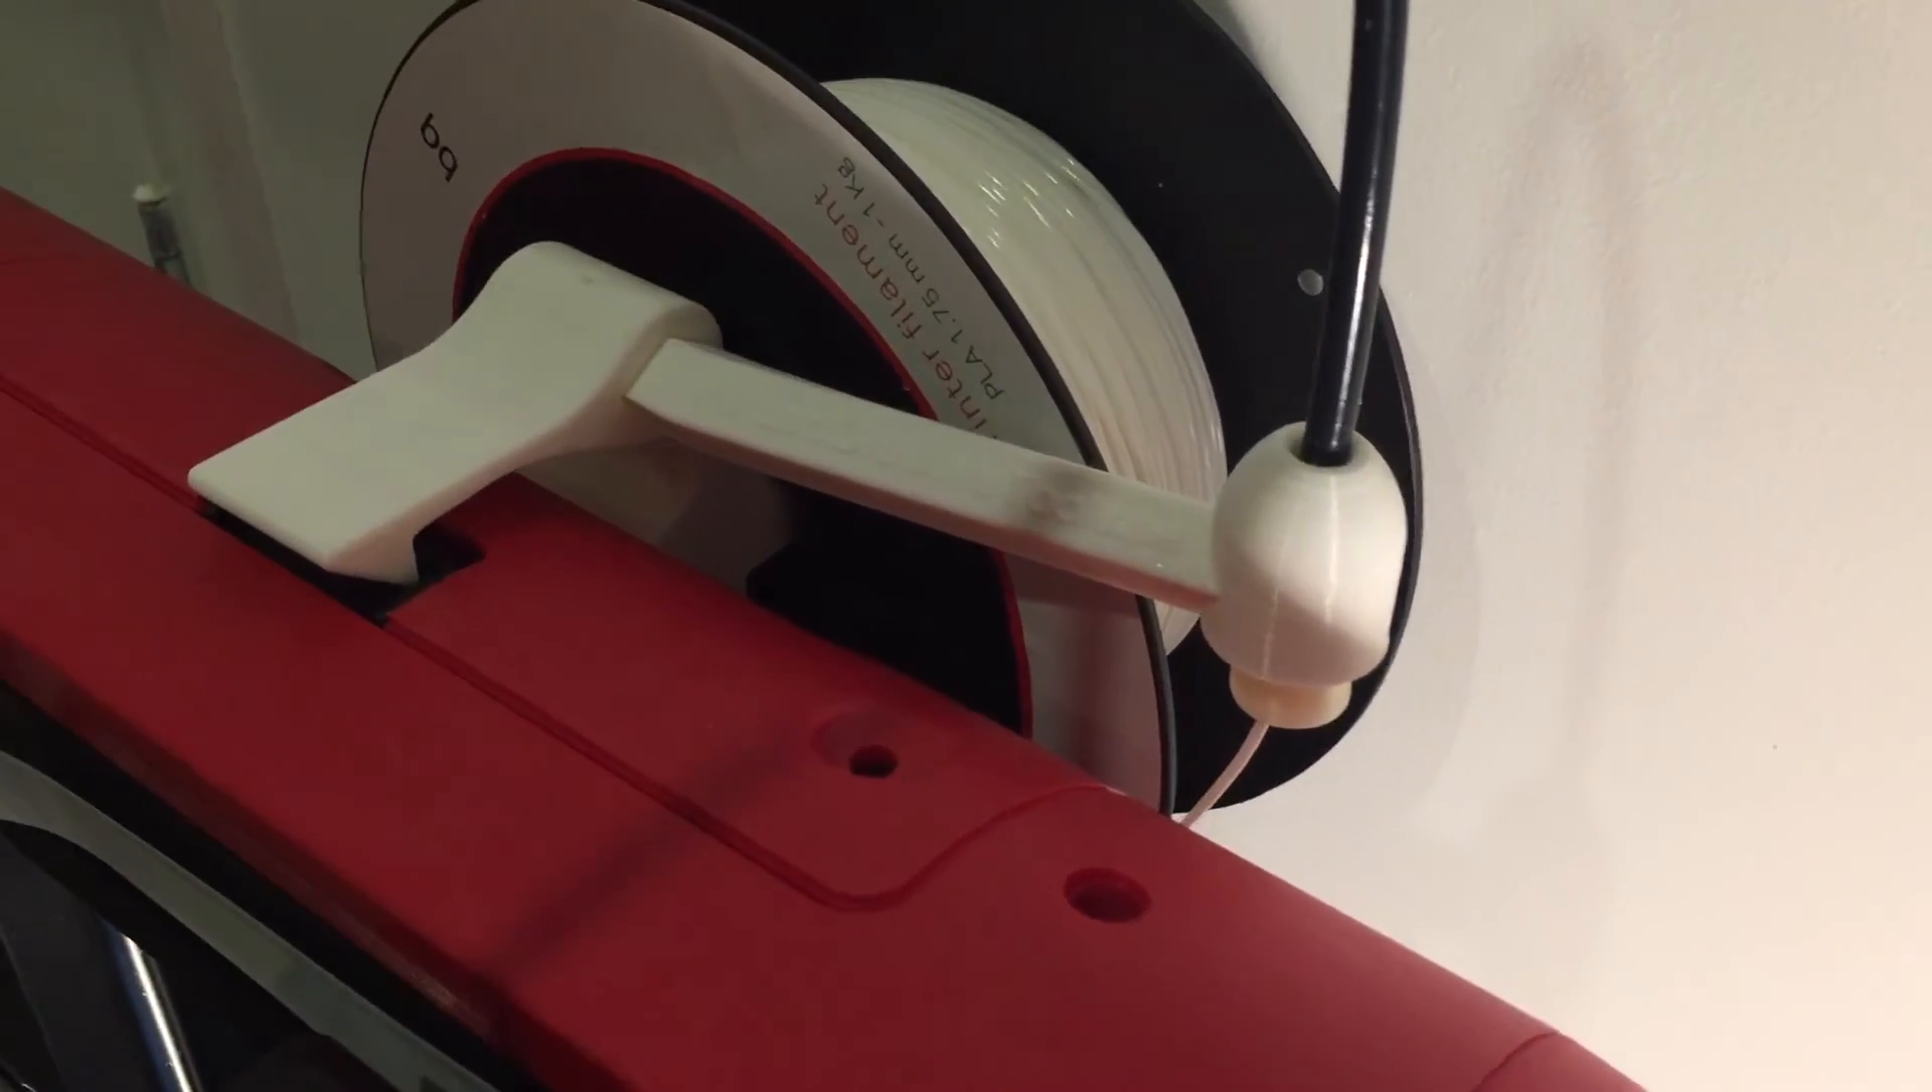And there it is the completed spool holder attached to my flash forge finder.